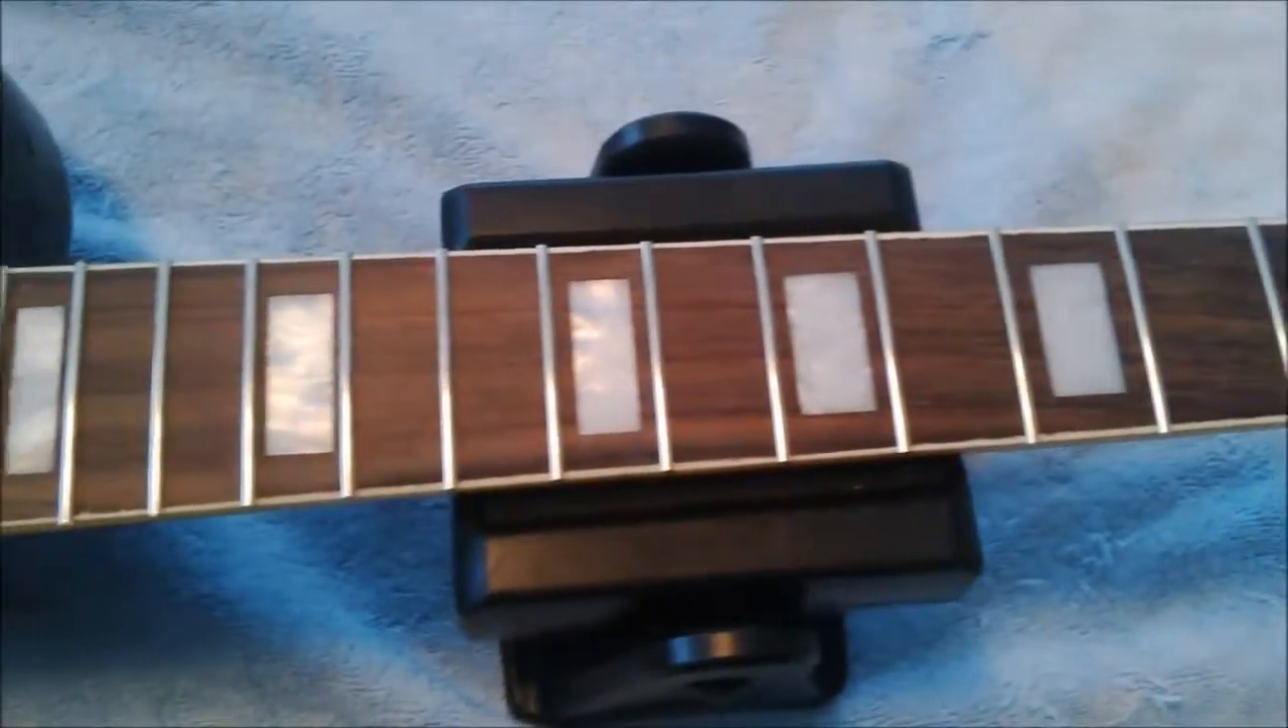So the frets are all installed. And they're in there. Nice and tight and flush.